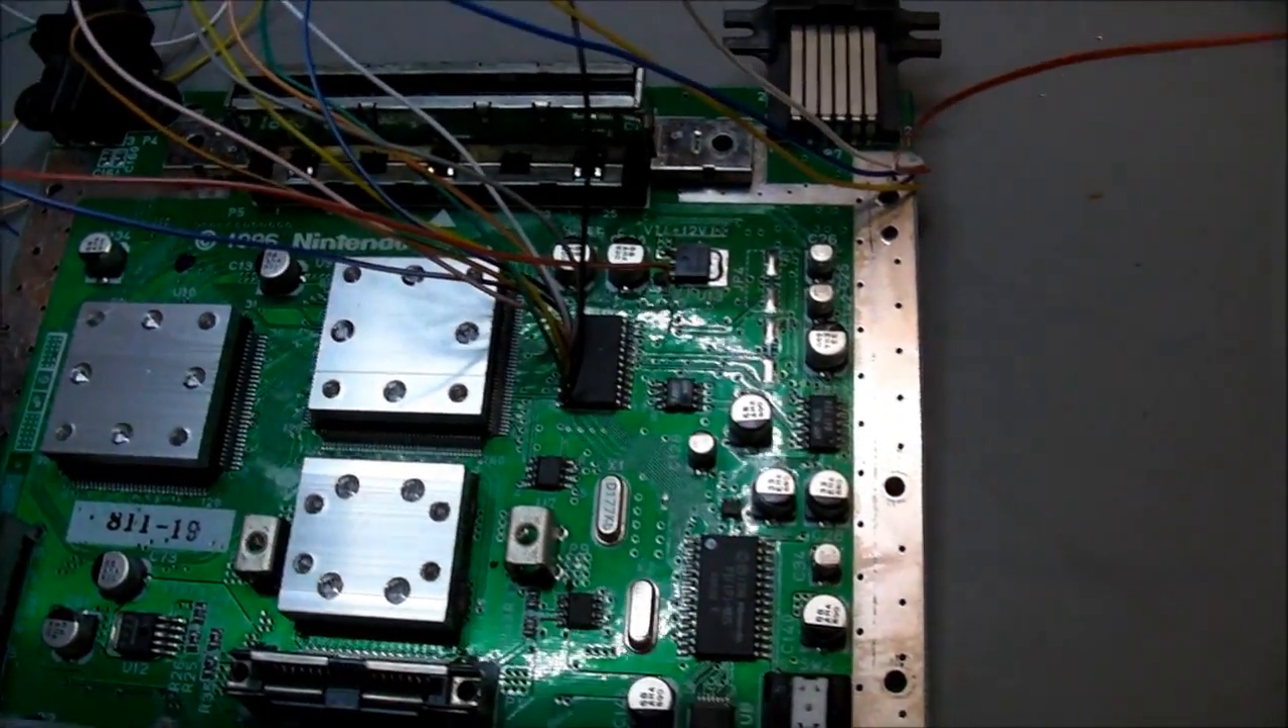I'm midway through doing the mod now, I just wanted to film this part because I've got to put all the casing and shielding on next, so you won't be able to see the soldering work or where the wires have gone.